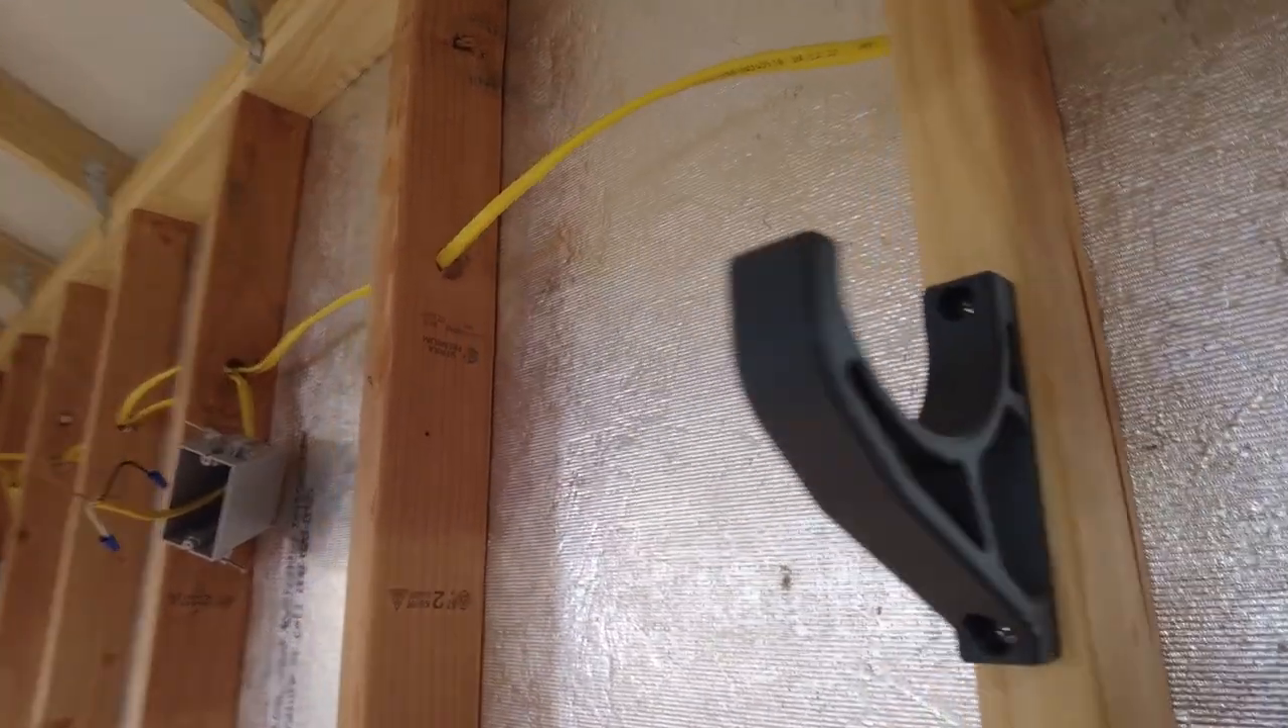Okay, our first print, the strong wall hook by ItGuru on printables, is successfully mounted to the wall. It looks super great in that atomic gray PLA.